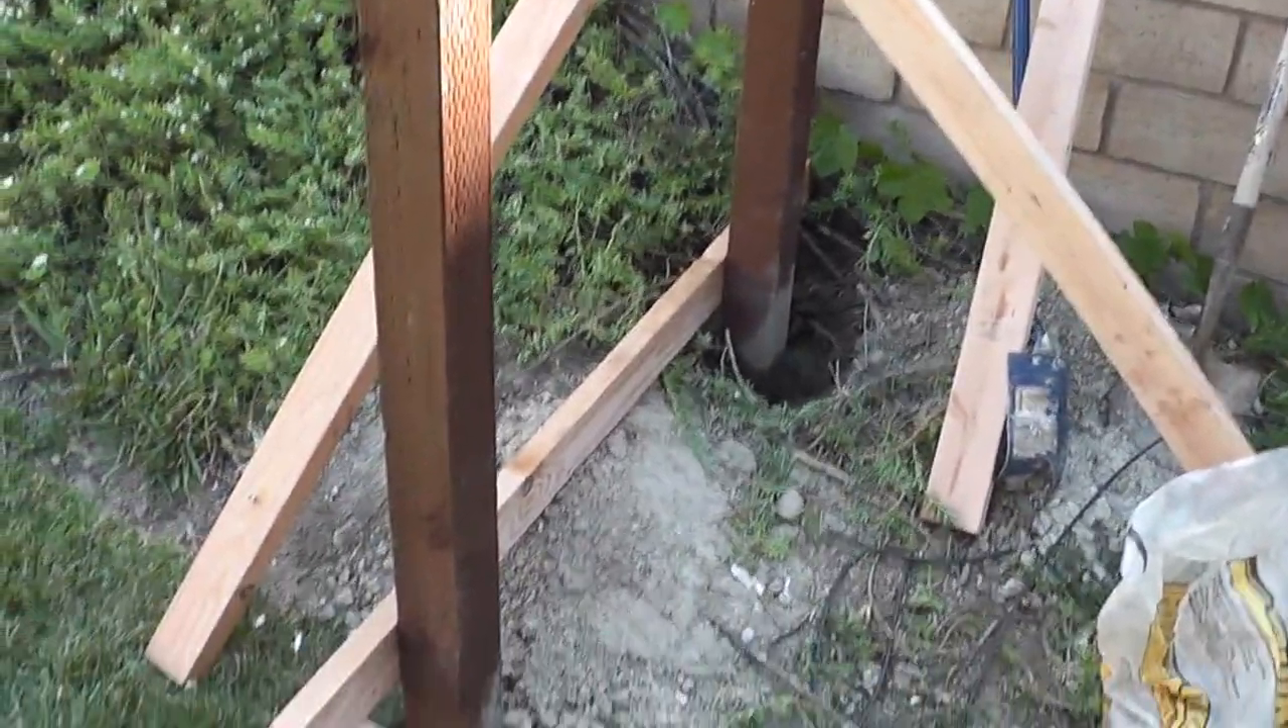And then if I pan to my left you can see that I have my other two posts put in and I just put in my uh post to the far end.